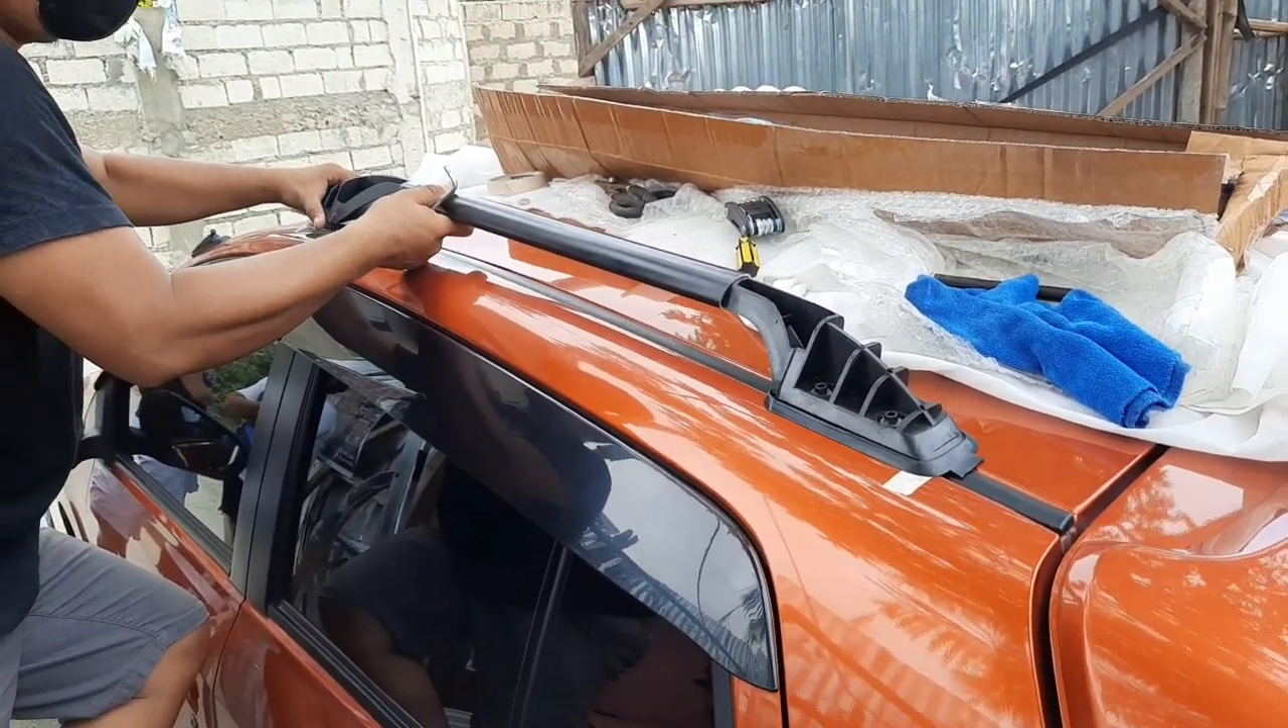So, dito po, naipasok na po natin yung rail bar mismo sa dalawang footing po ng ating roof rail.